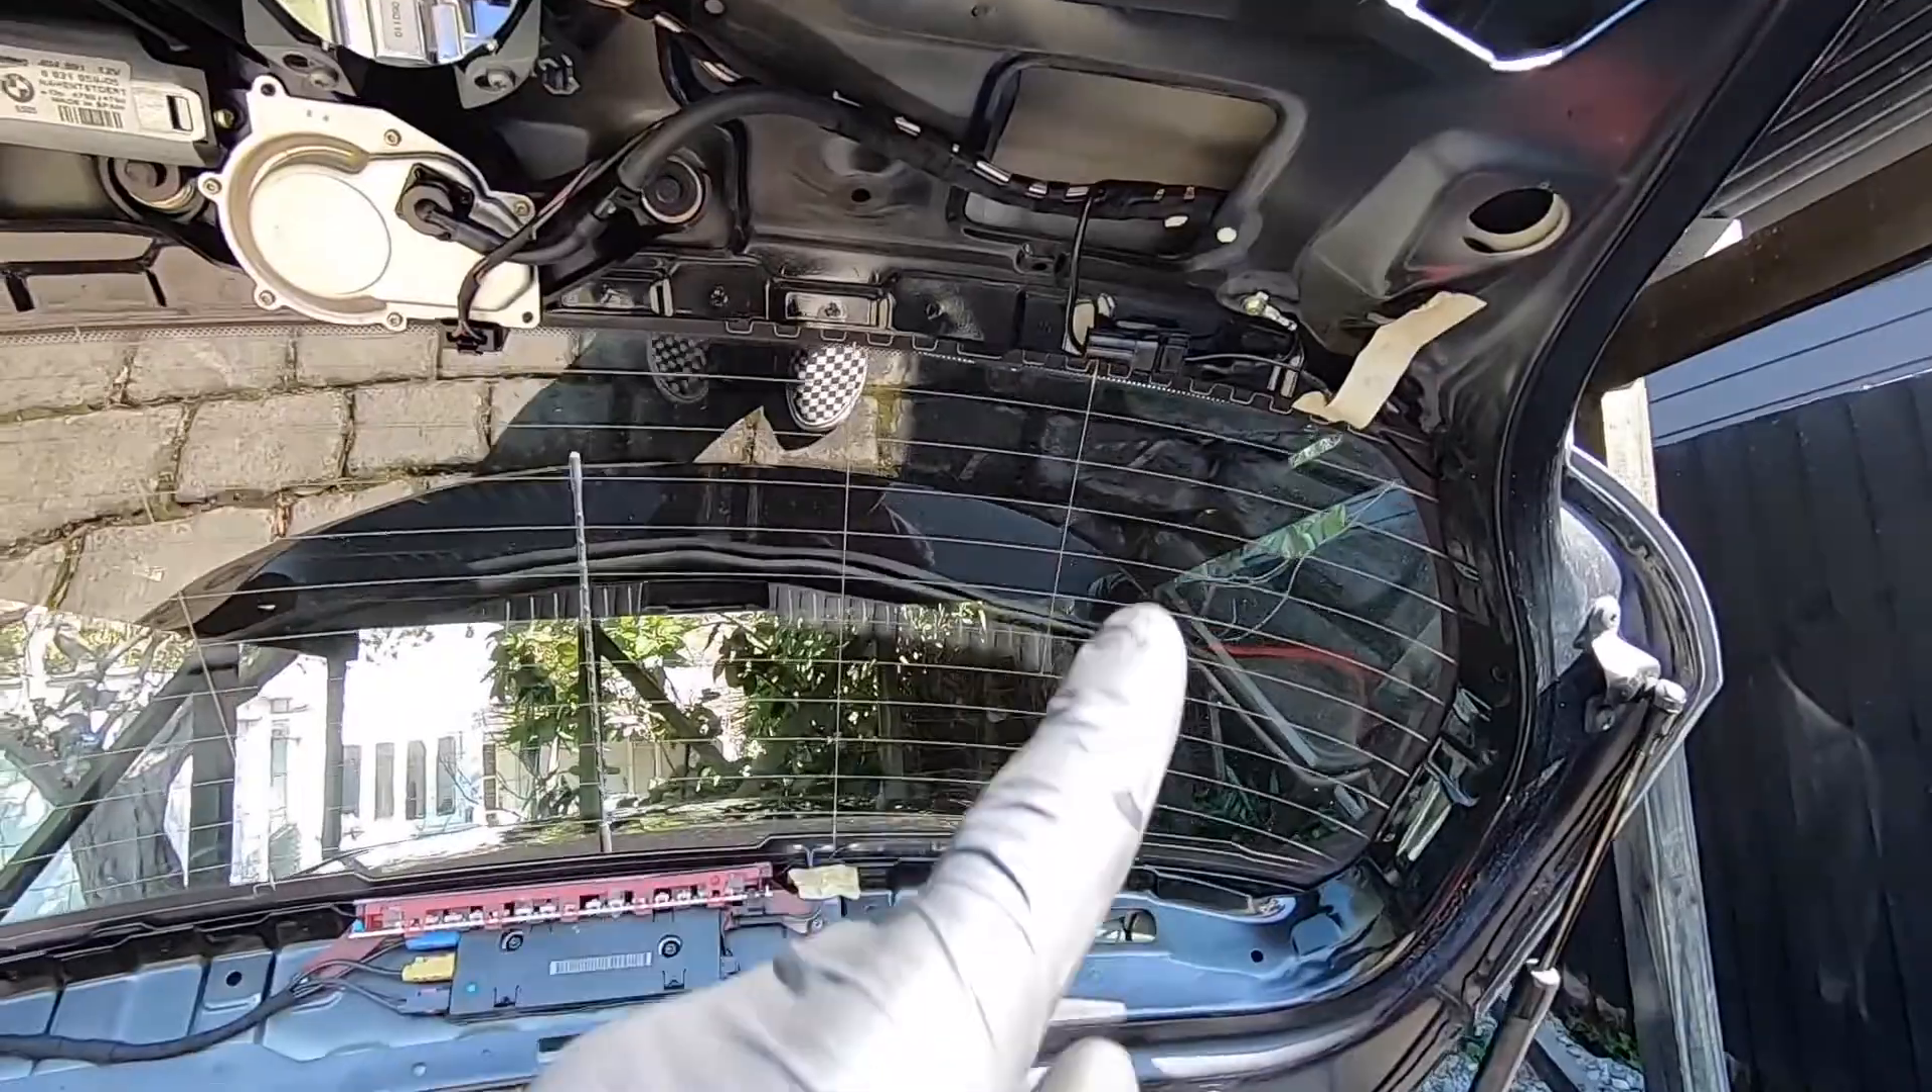Now then, you can see we've got all the plastic trim removed and just one other note, when you are removing that large piece away from here, you will also need to disconnect your wee boot pull cord there.